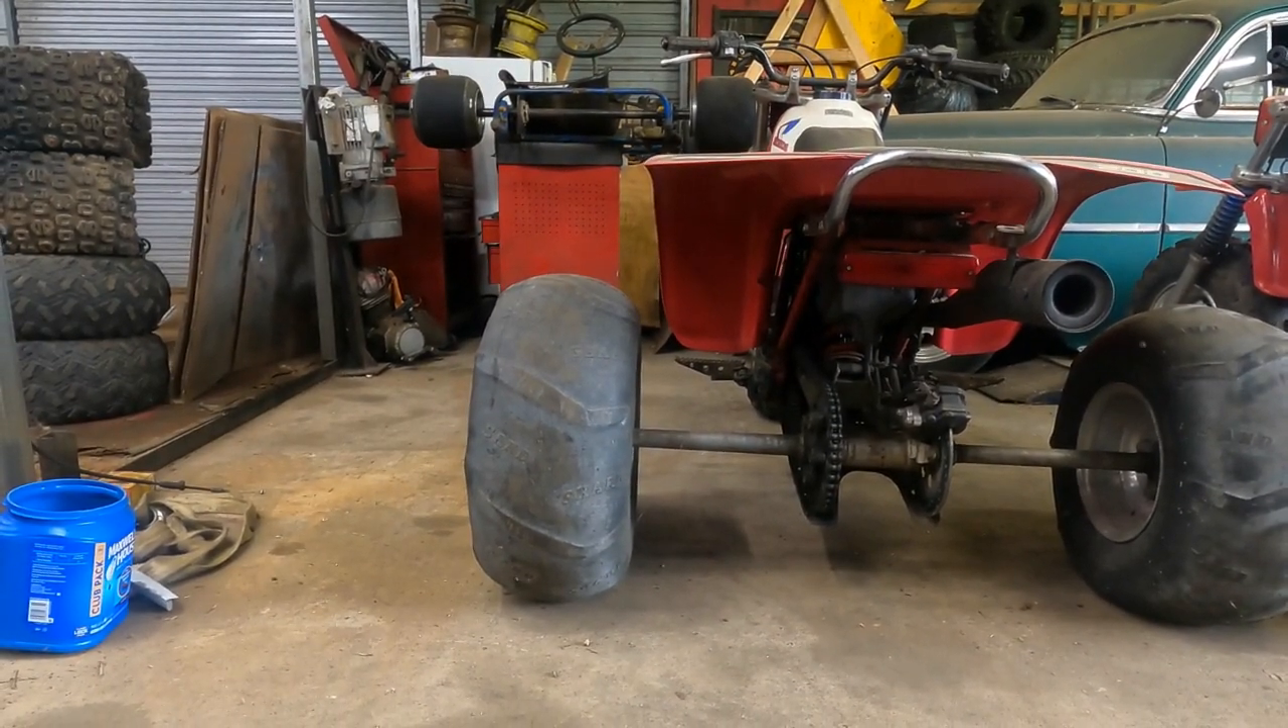If you look that tire is sticking all the way out past the fender.